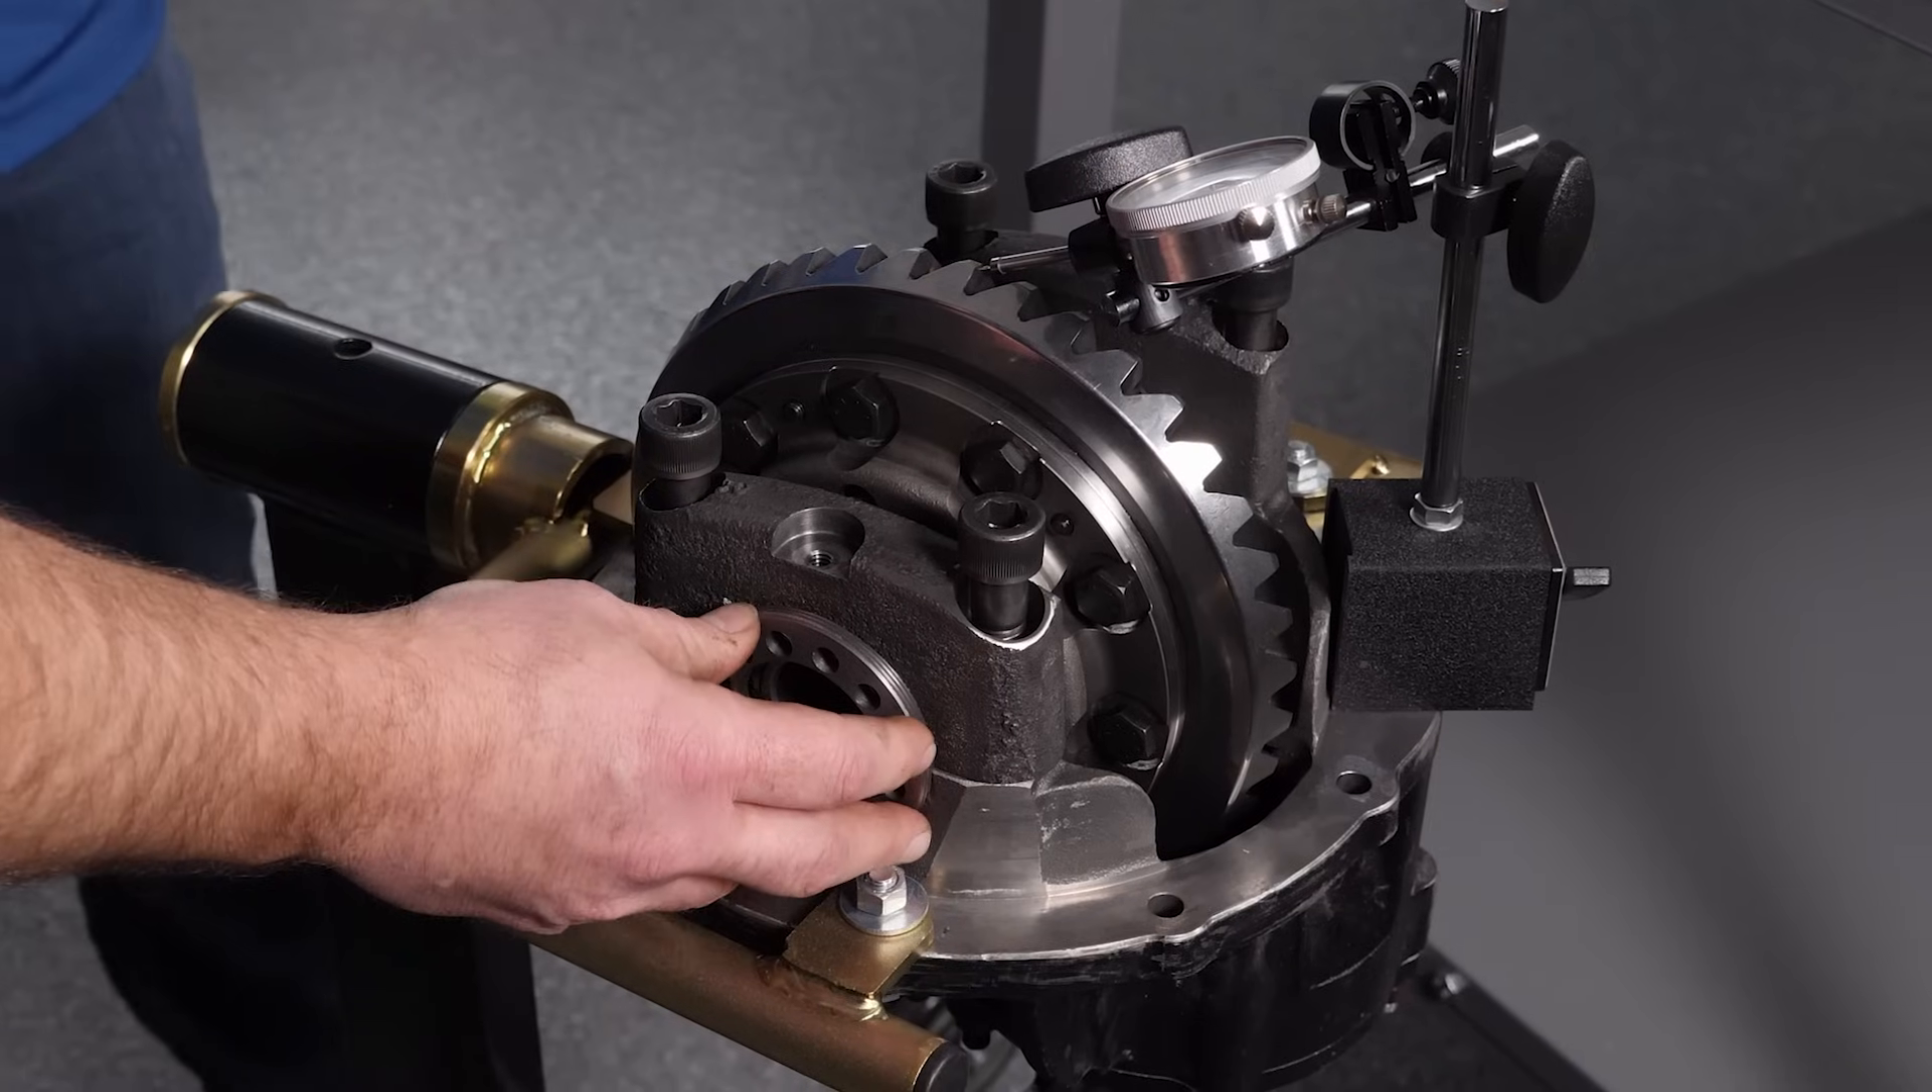So what we've done here is put our ring and pinion differential assembly into the housing.